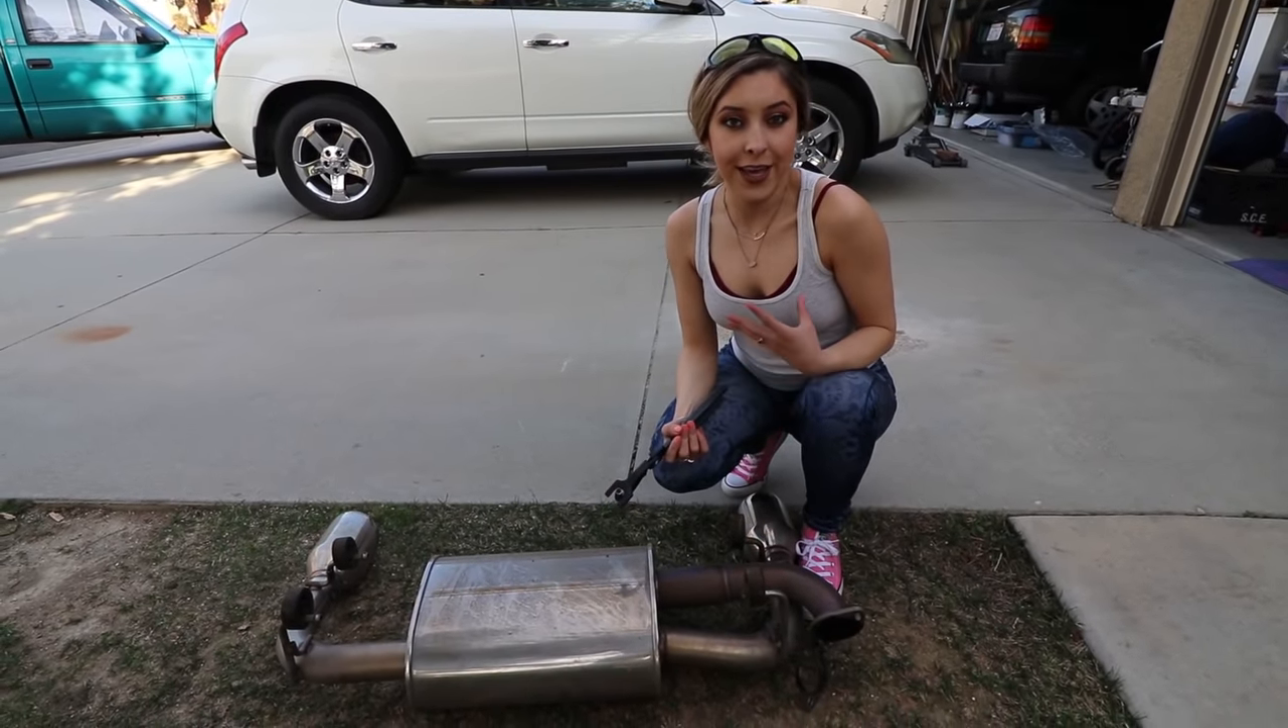So now that the exhaust is off, we can take a better look at it.